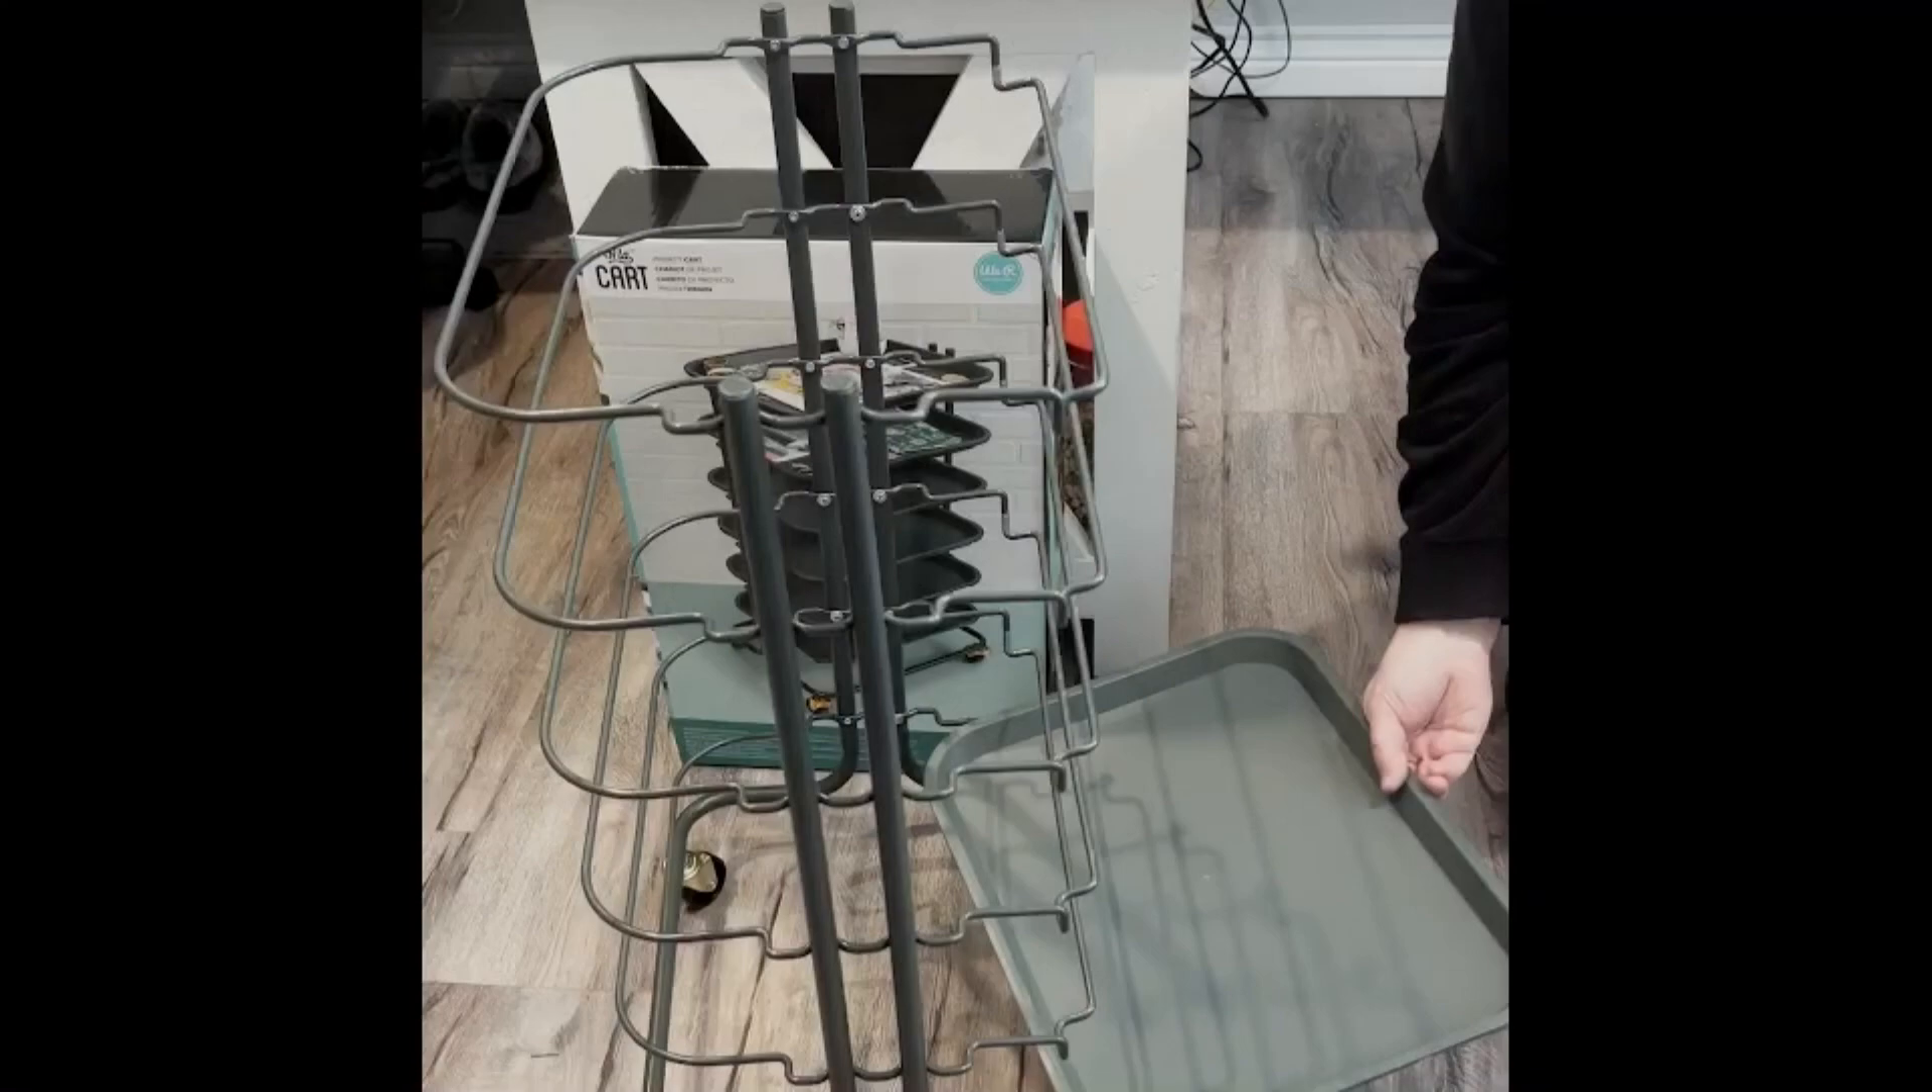And we are about to put the trays on.